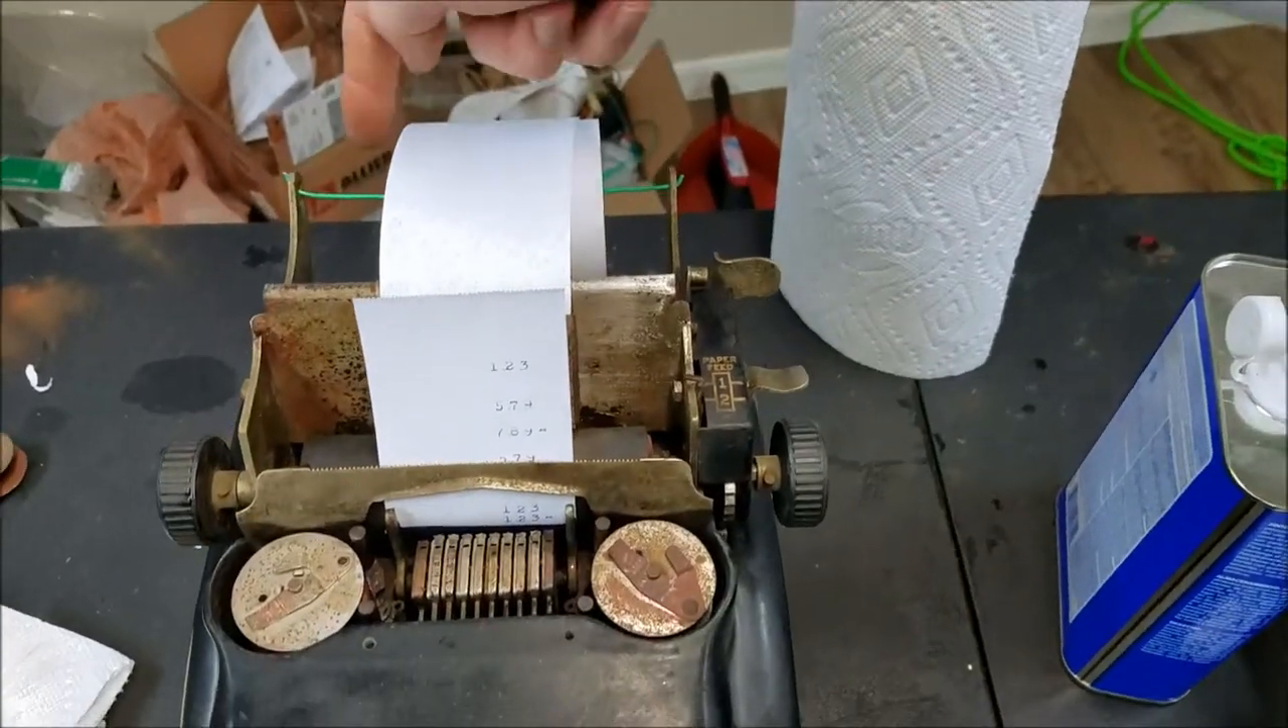I just put this little piece of wire here to hold the paper up, that seems to be working okay.